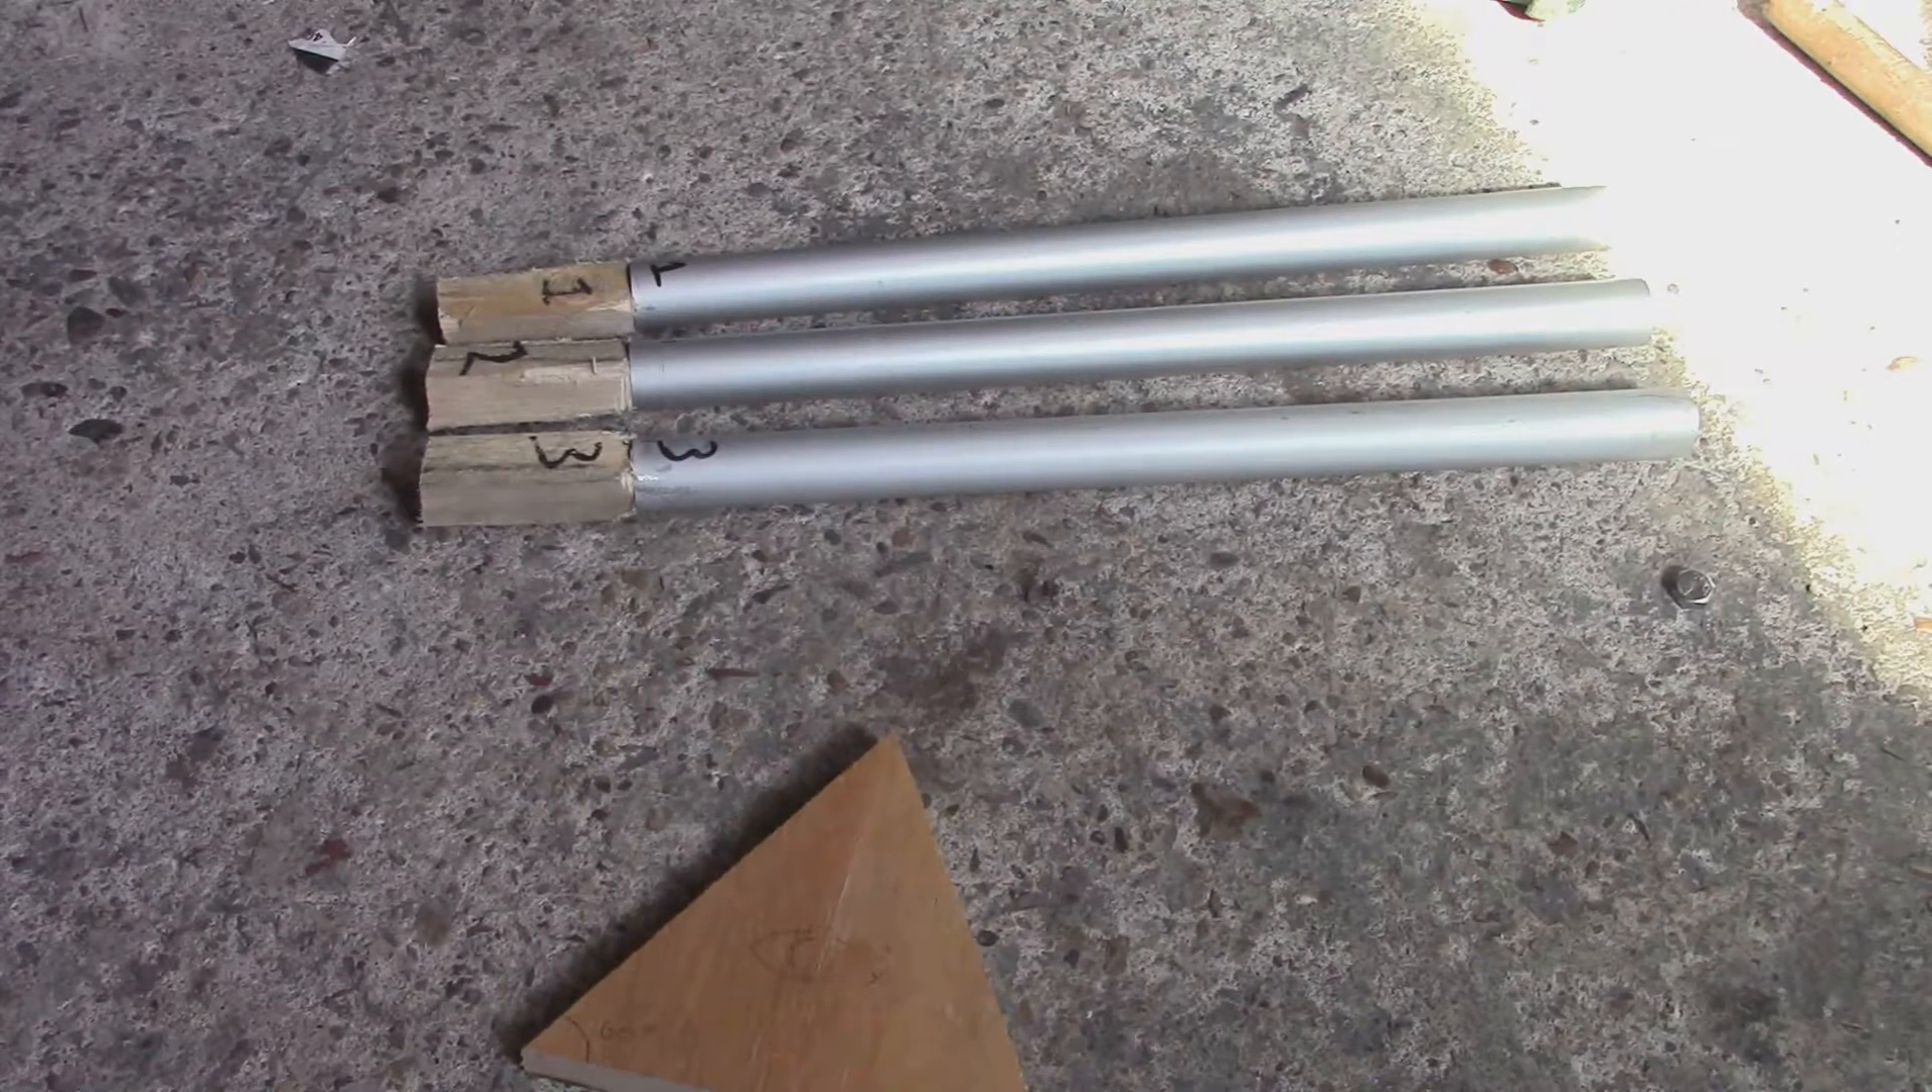Now, we have three pipes and each of them has its own piece of wood that fits into it.